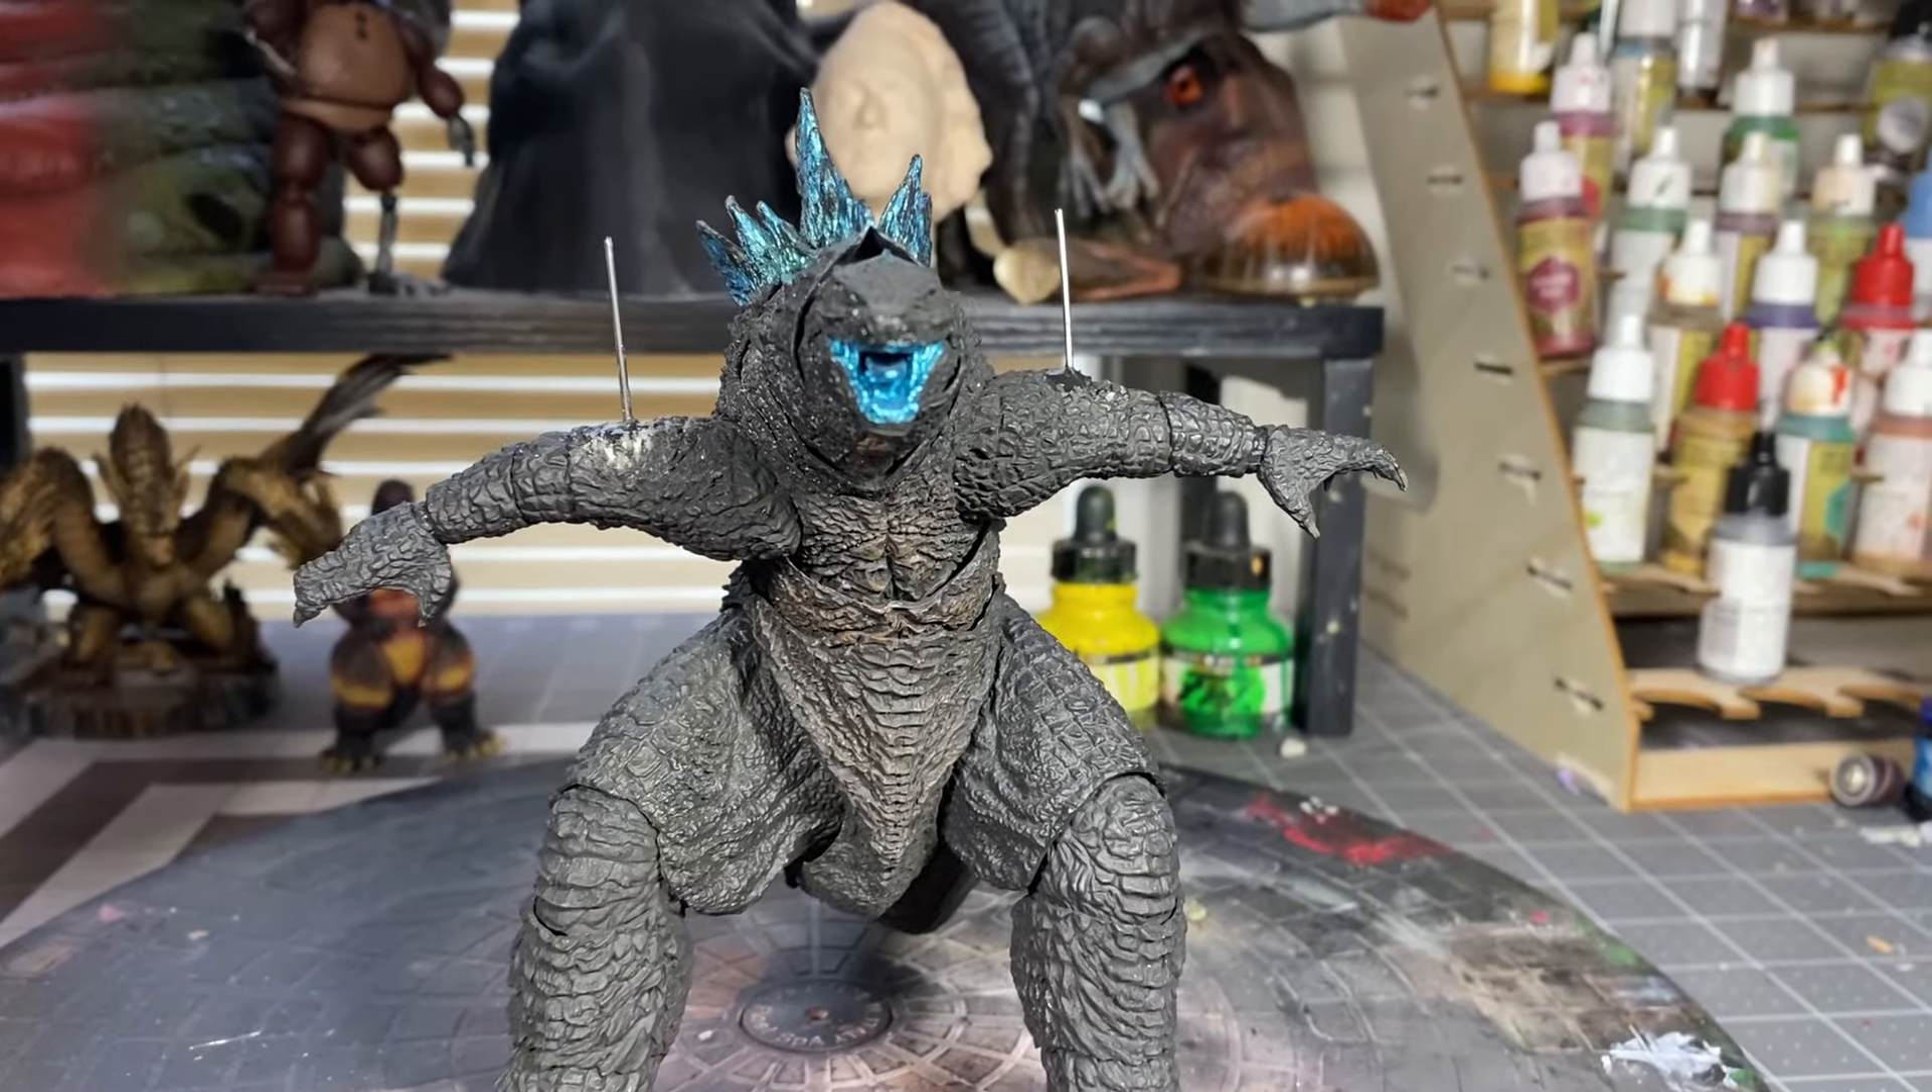I inserted the rods on each arm and I added epoxy glue to make sure they don't move.